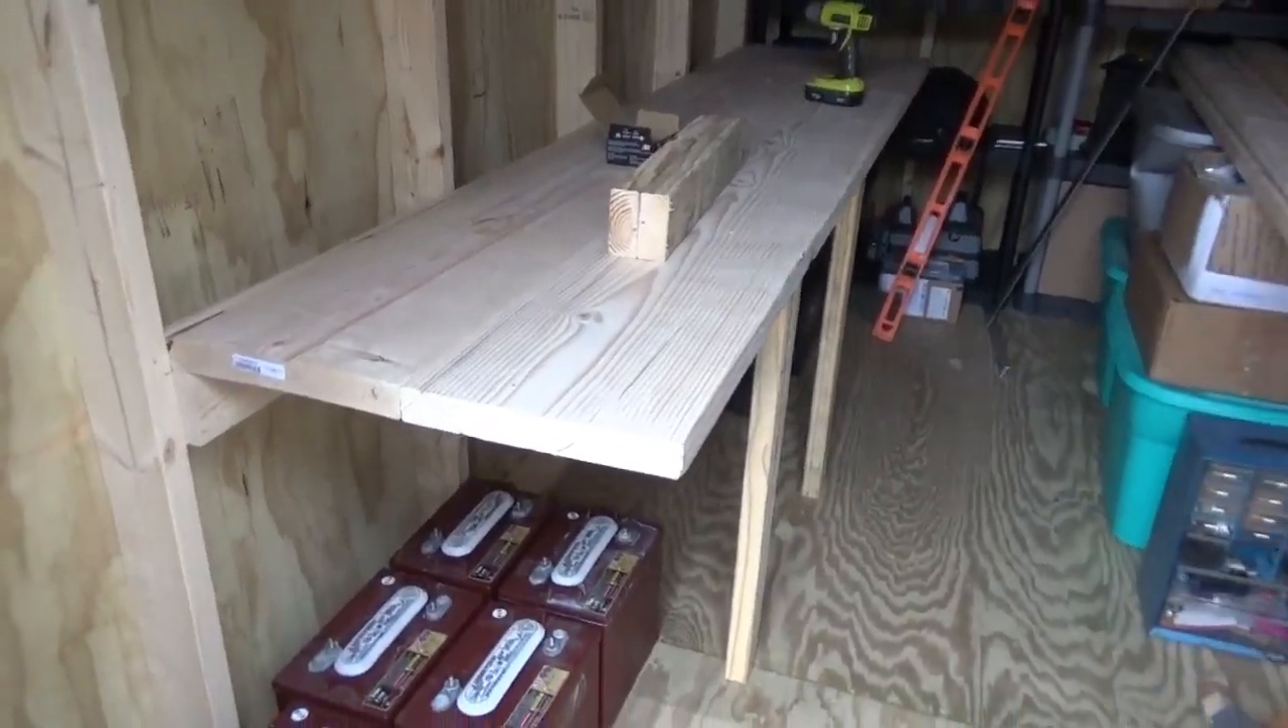Okay i've got the two boards together and i've got two legs.